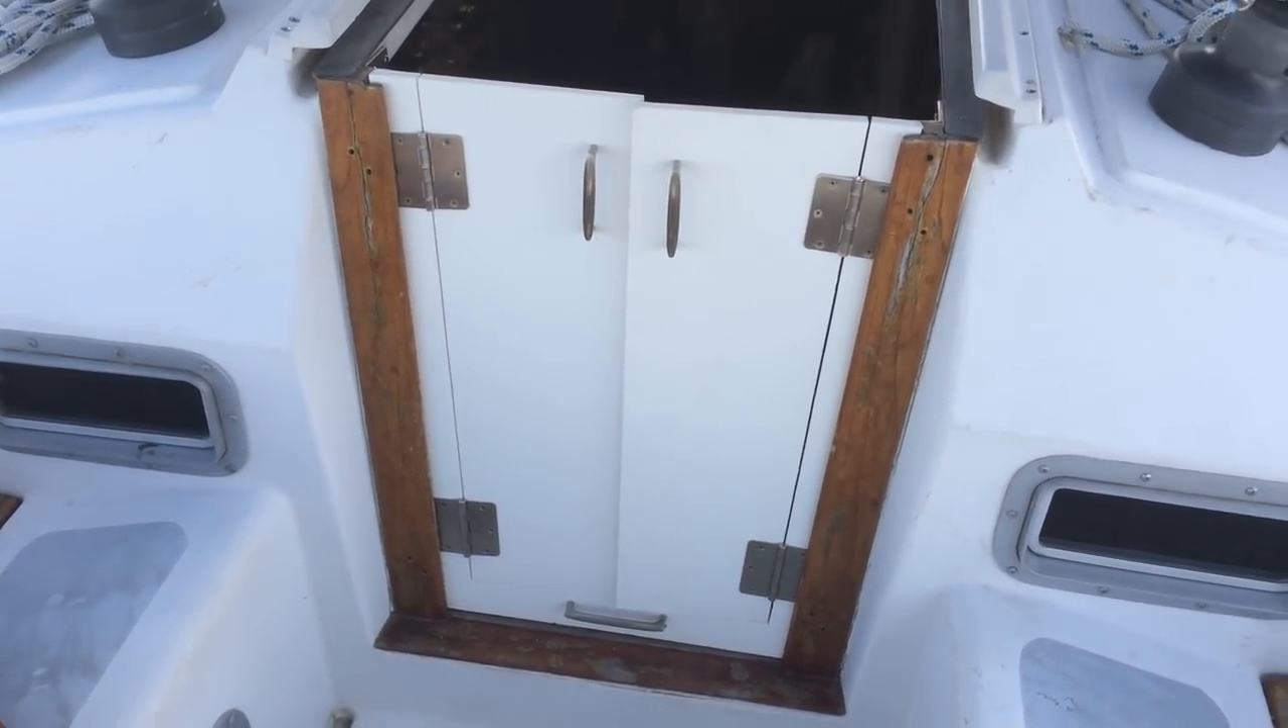Alright, I've got the door sanded up and put back in.